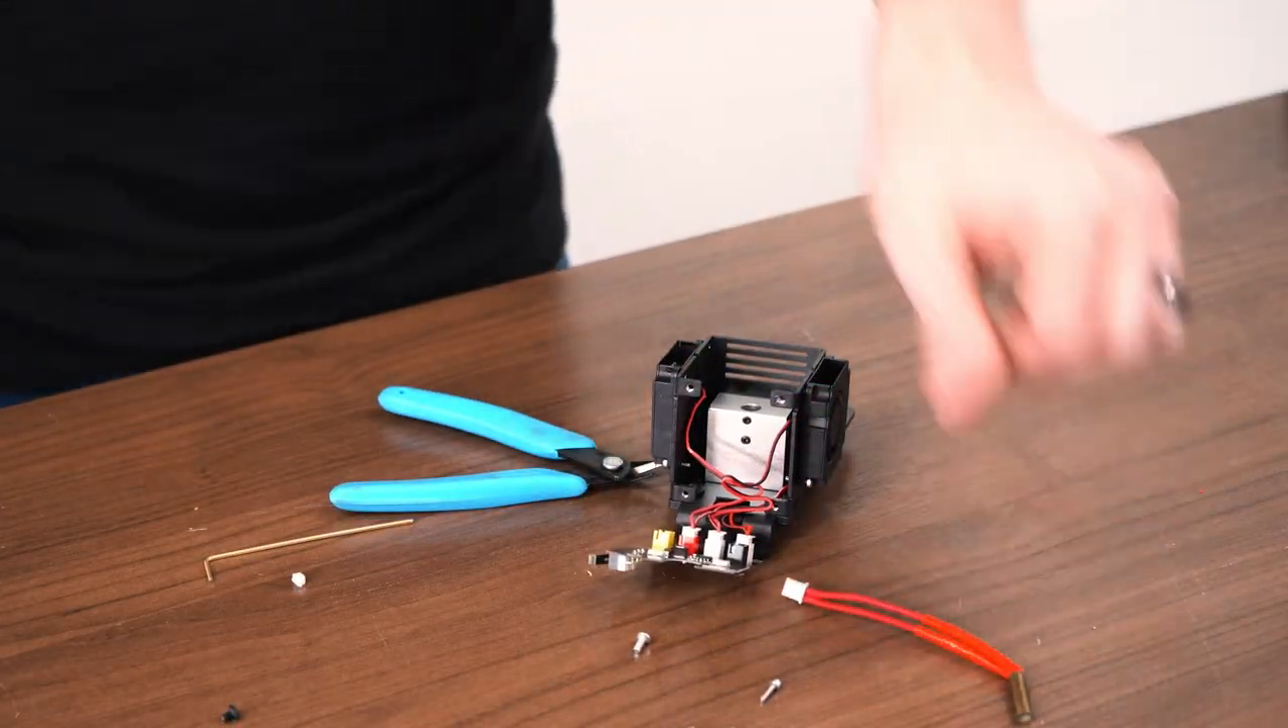So now we've got the heater cartridge separated.